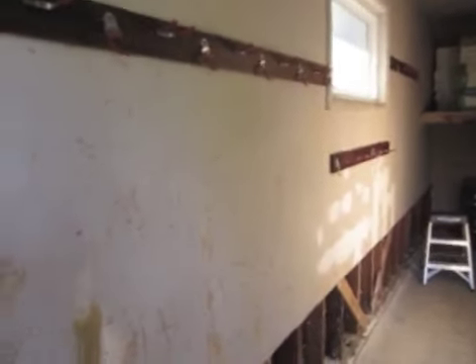We were here earlier, we removed some sheetrock, and we're going to remove the rest of the sheetrock on this wall today.